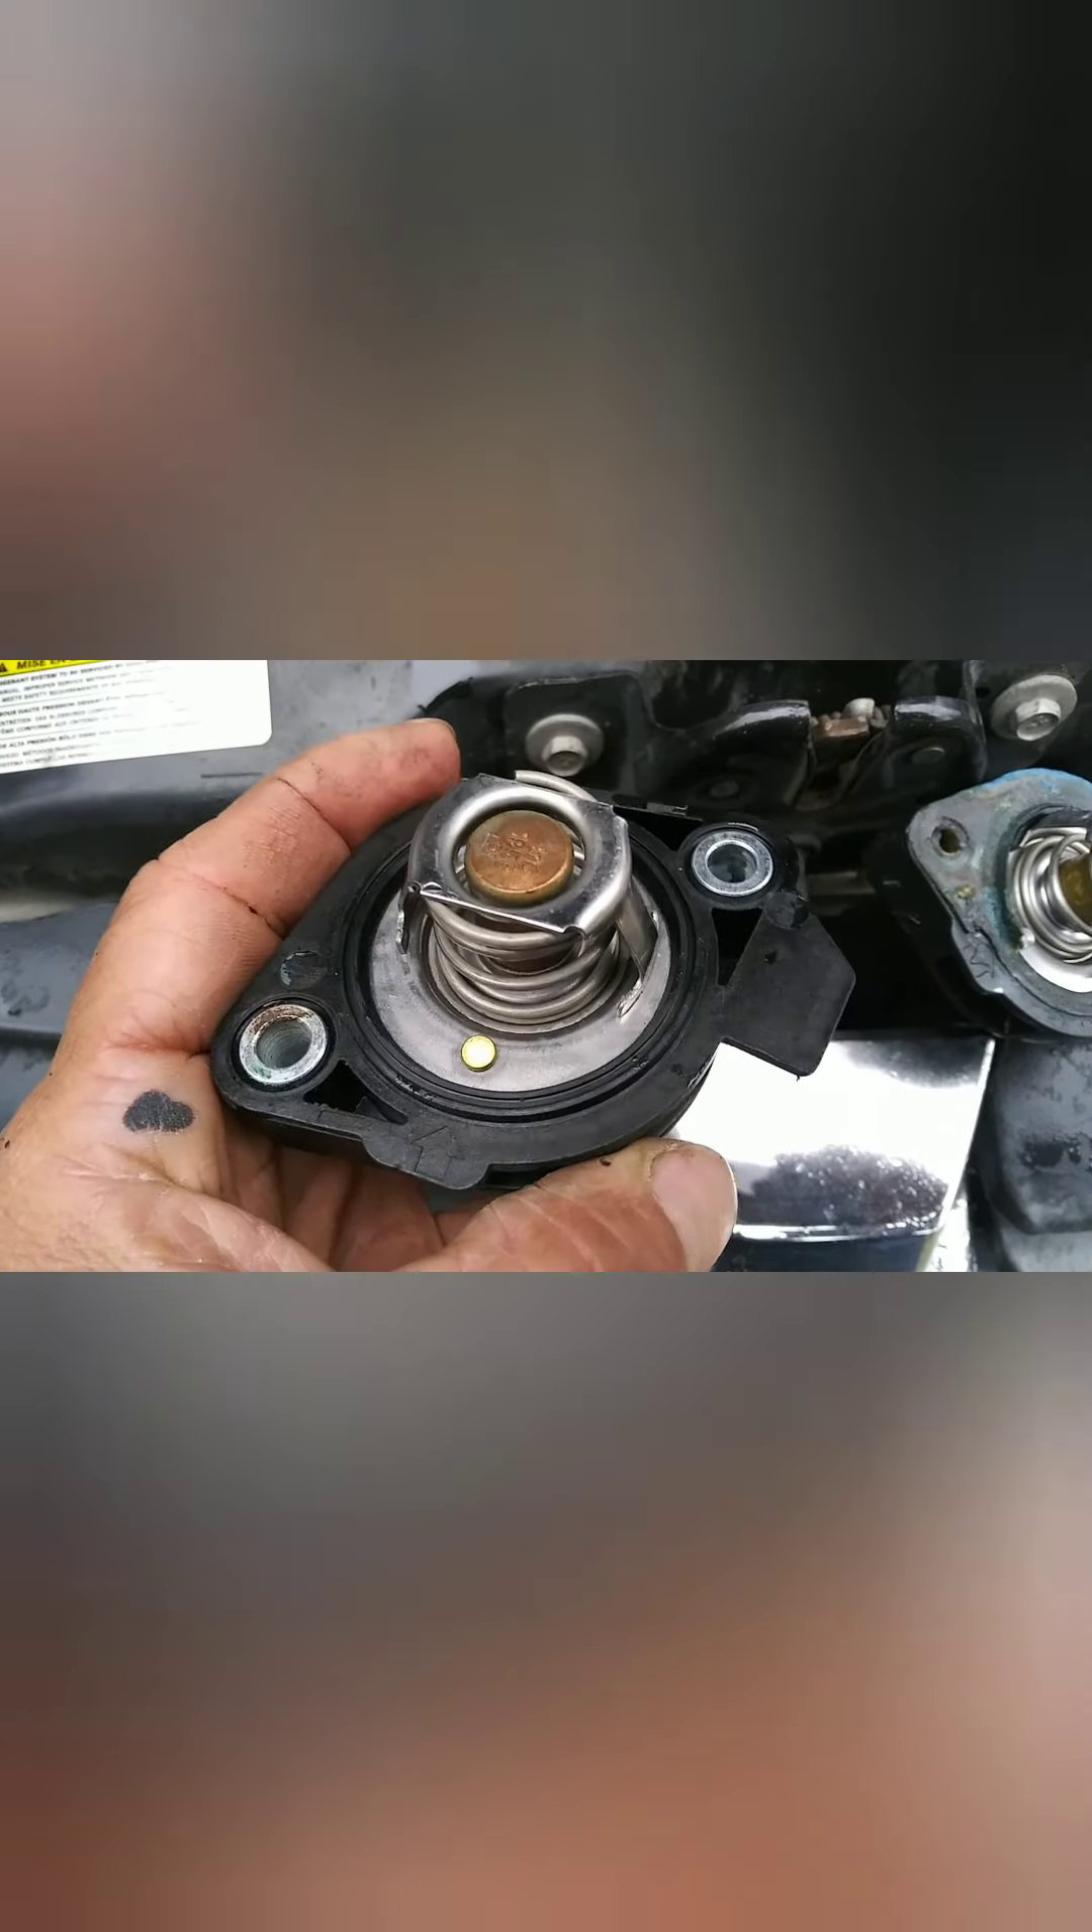Aquí ya tenemos puesto el termostato adentro del plástico este.